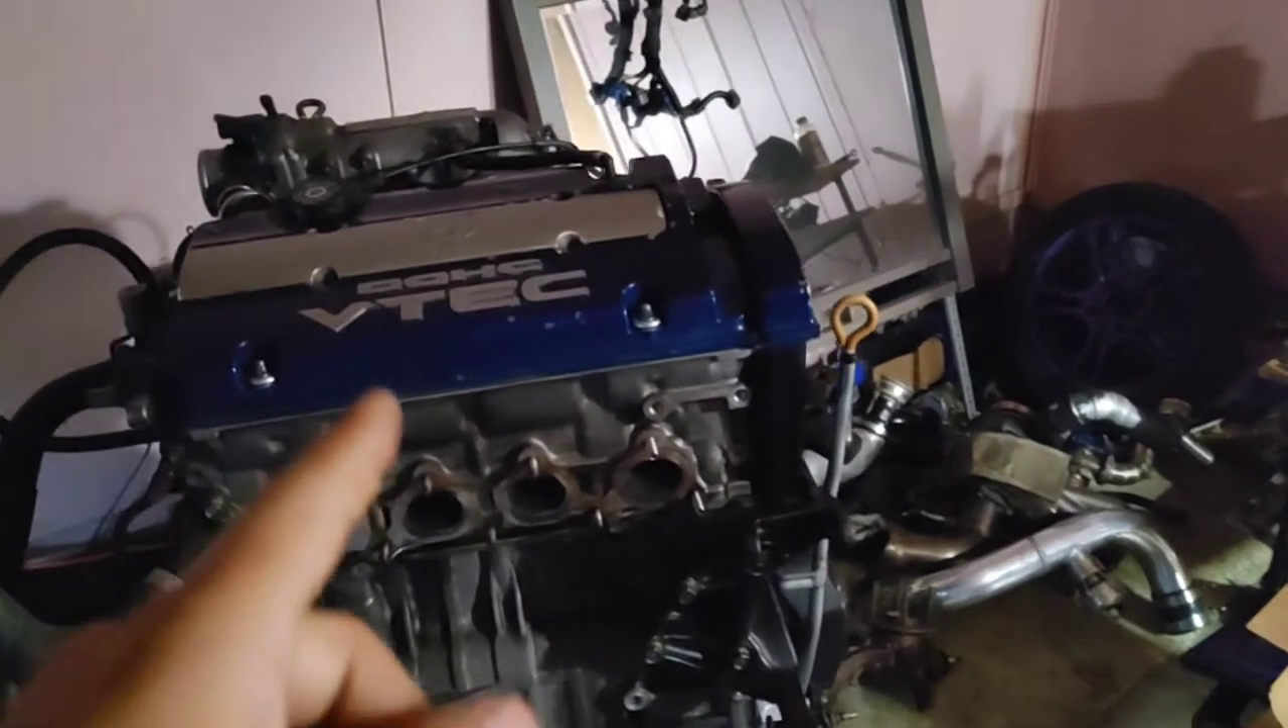I can't remember specifically what we have left we do need to cover these holes.